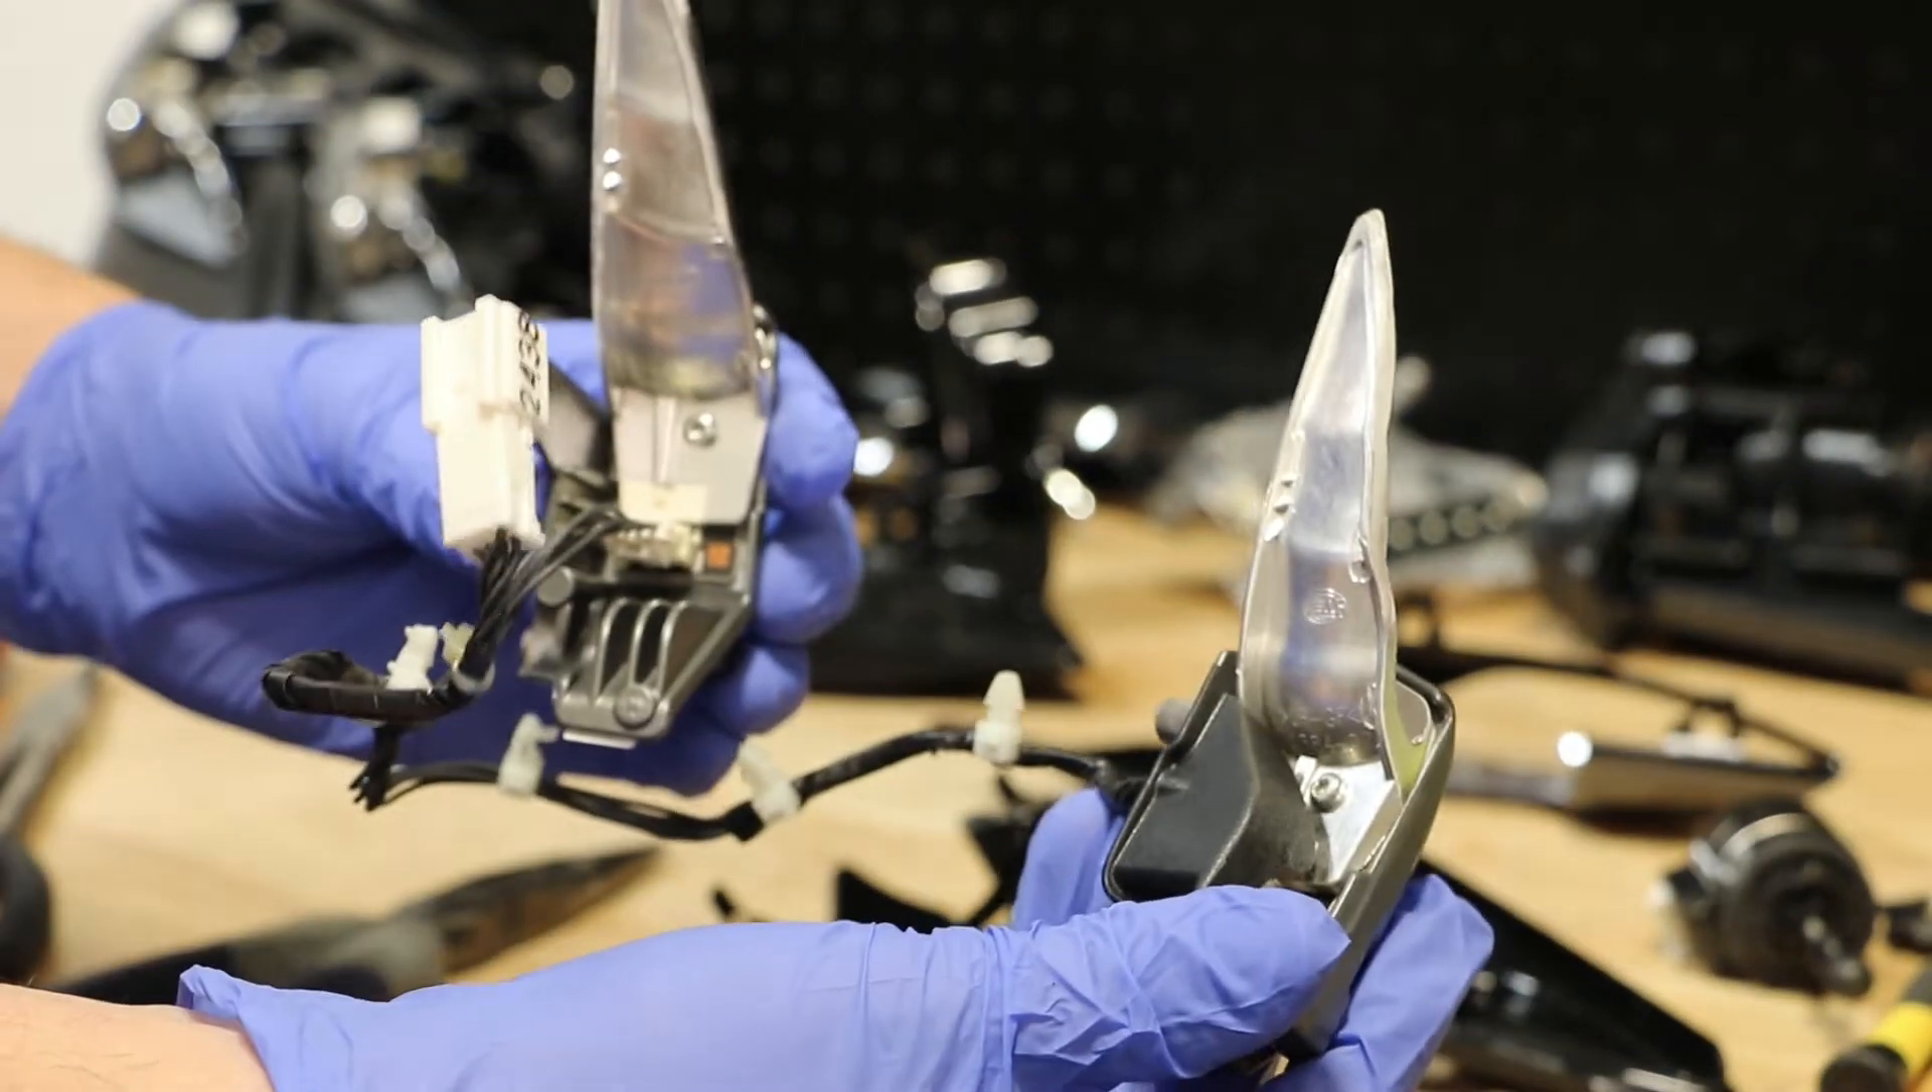The two LED units are now free.